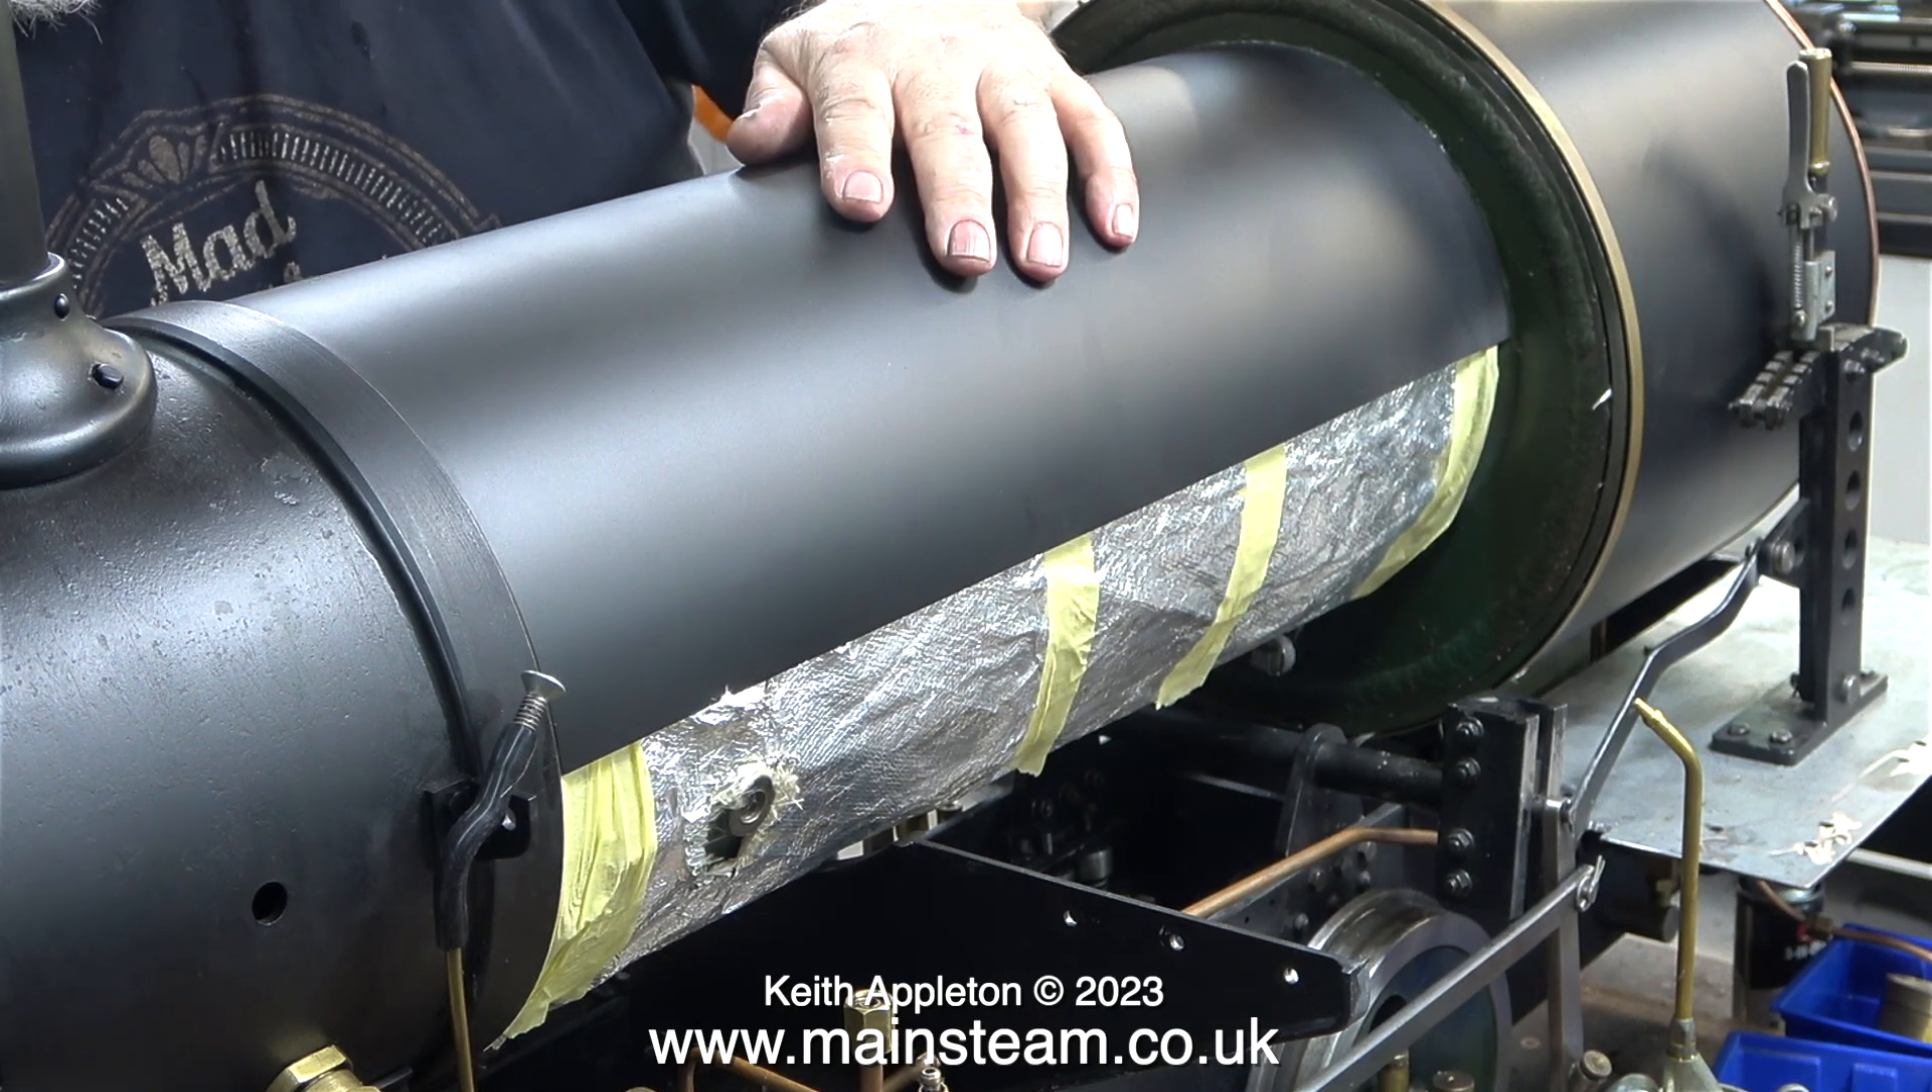I've just put on one piece of barrel cladding to make sure it fits and of course it does.